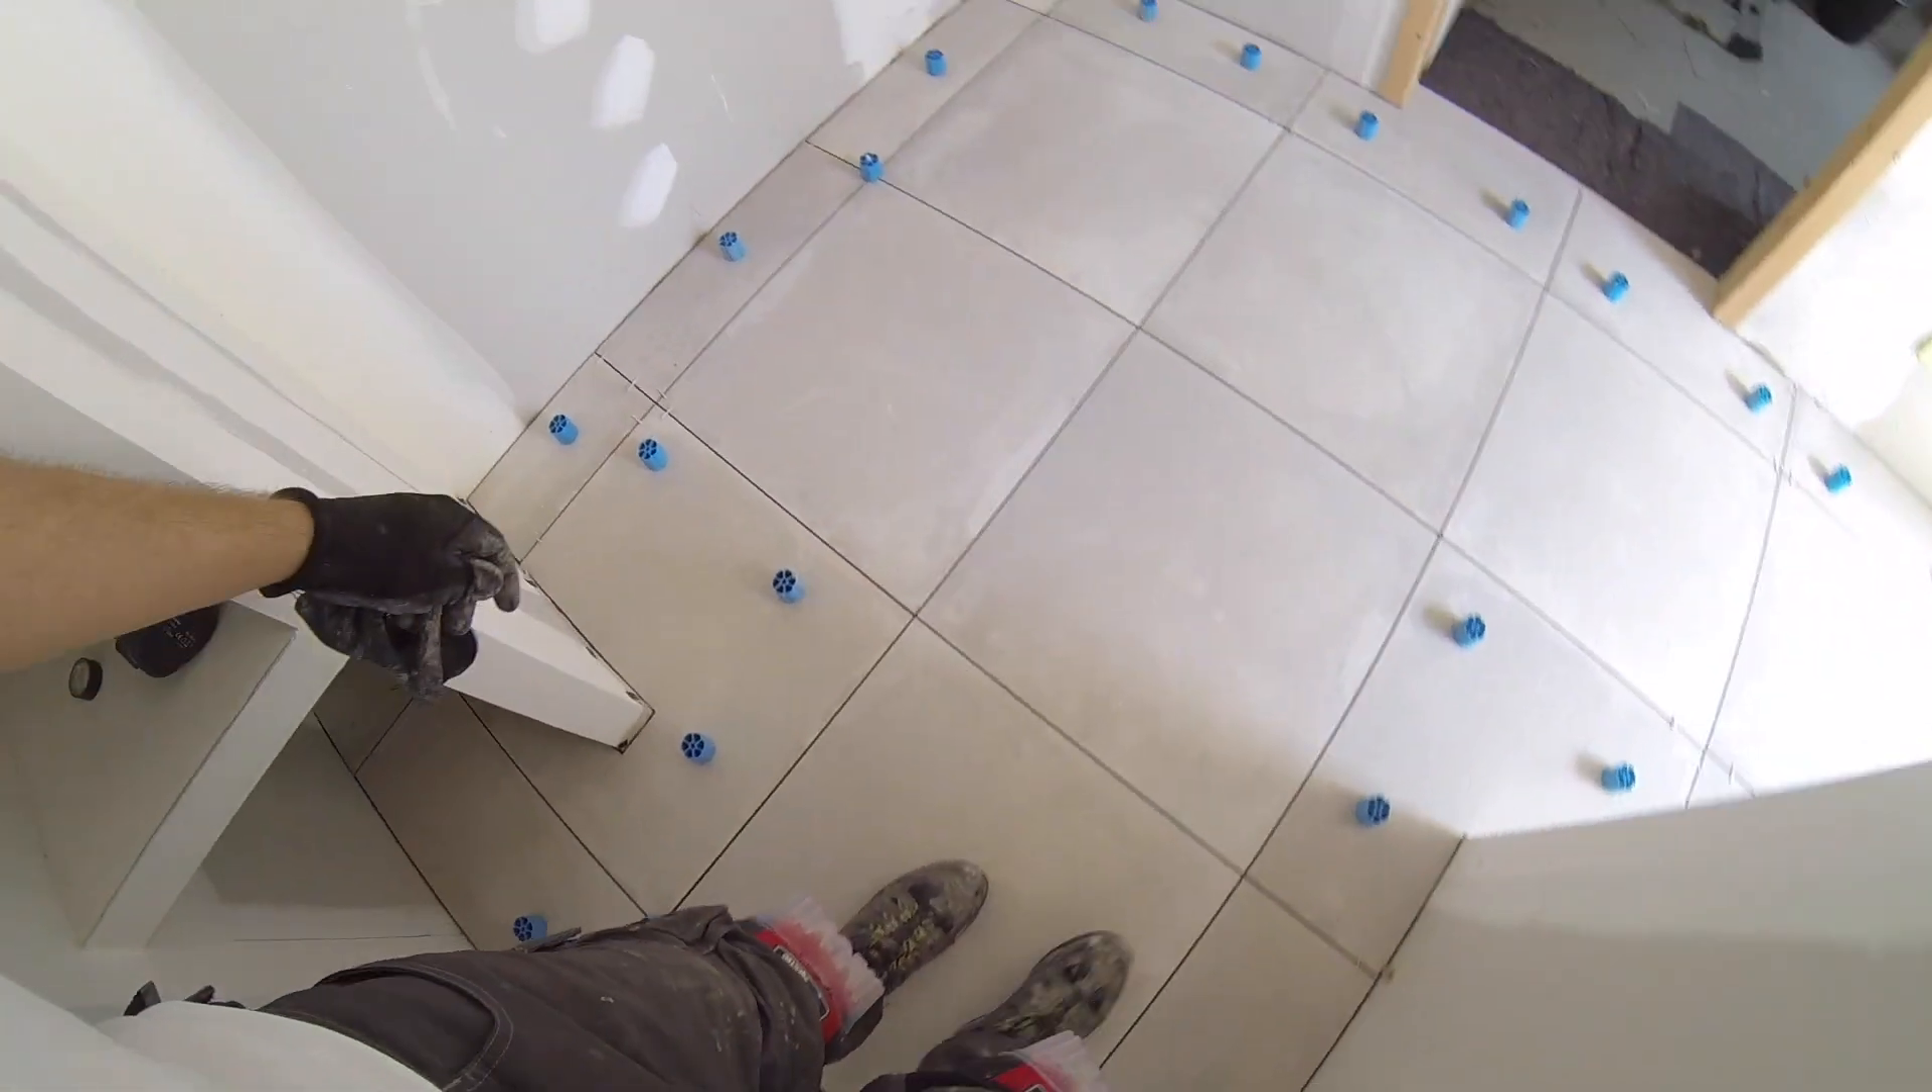J'ai posé des croisillons sur les carreaux que j'ai collés.